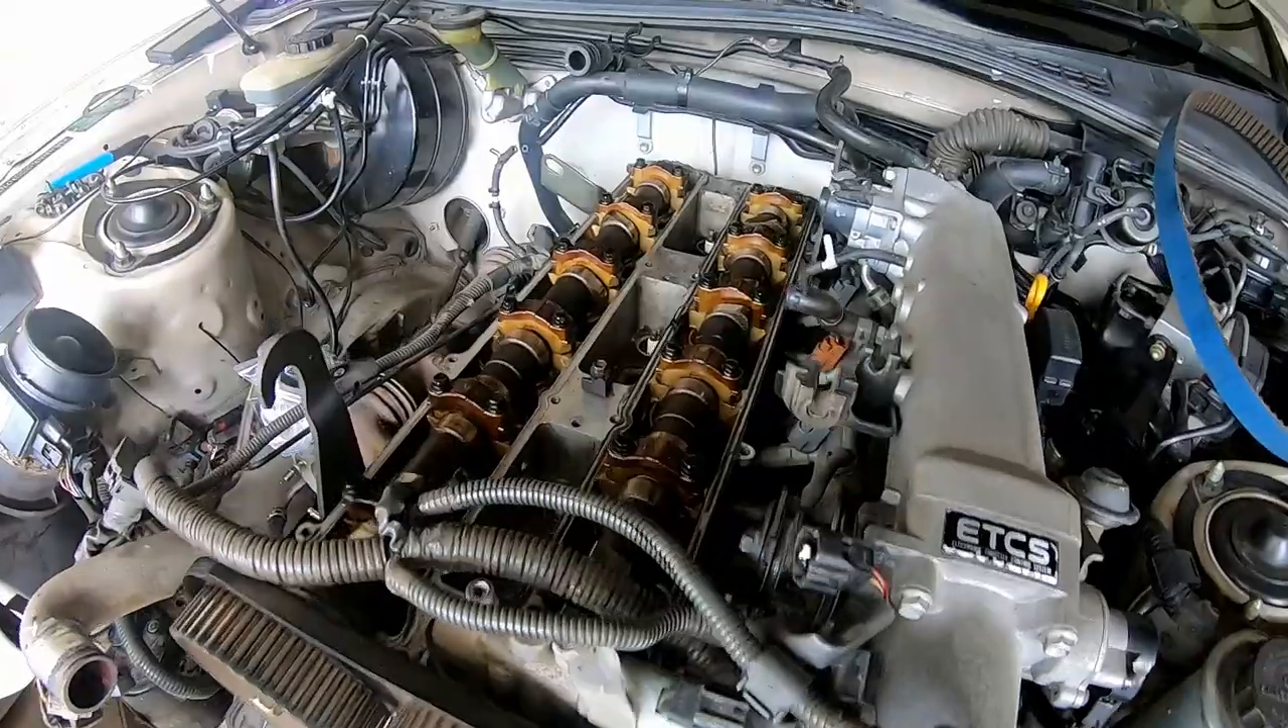Cam covers are off and there's our beautiful cams.